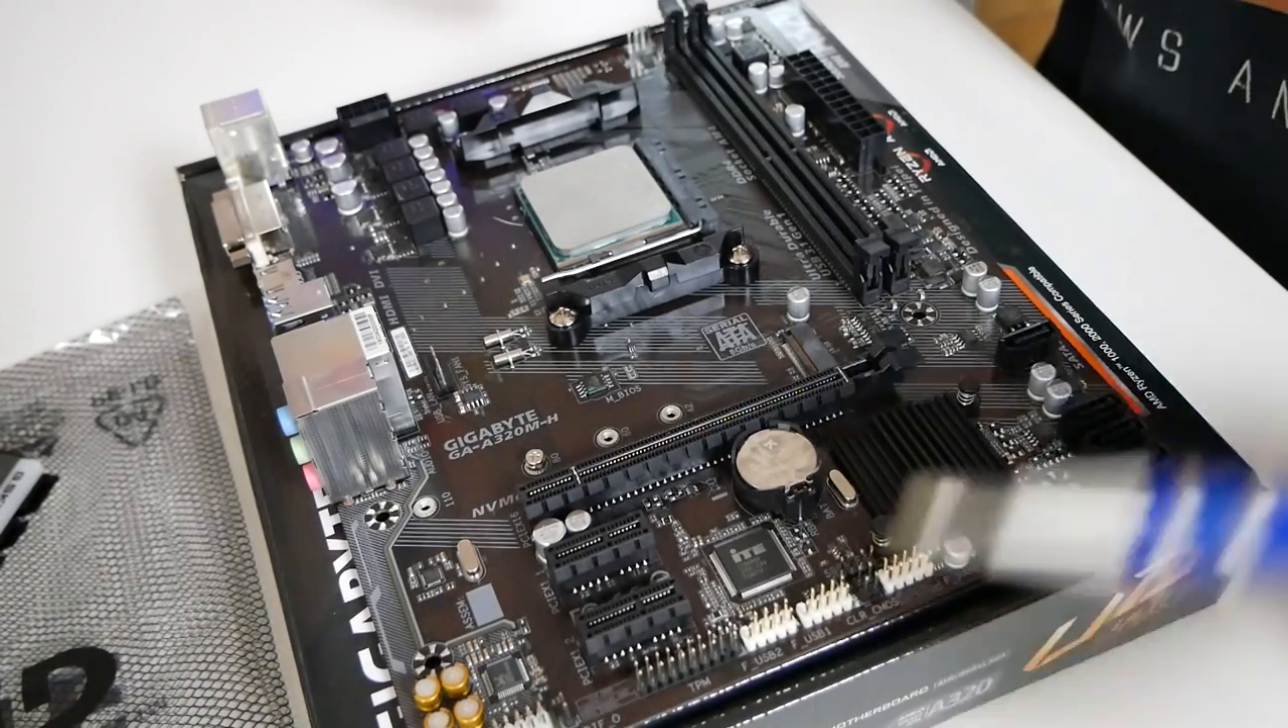I've already put the processor in the socket there. You can see it's the Athlon 3000G, so that is in place, ready to go.